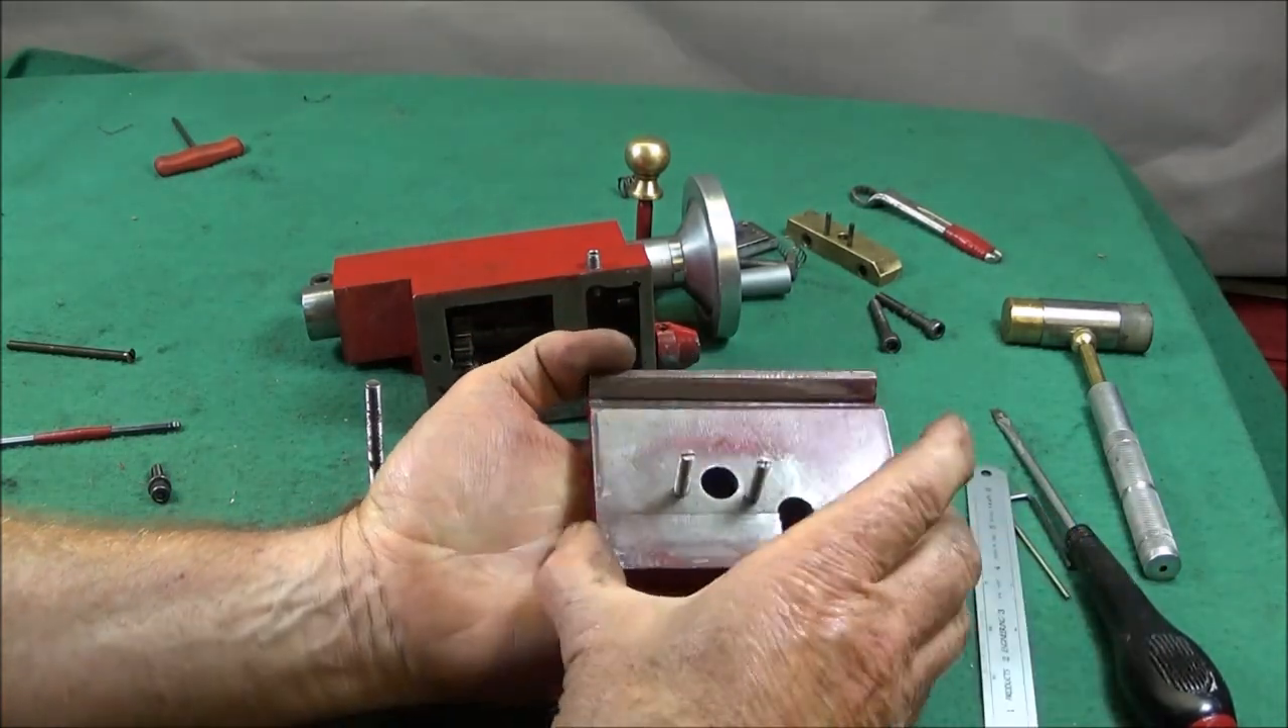That's what it looks like with the 2ba studs in the base and I have them protruding by about 20mm.